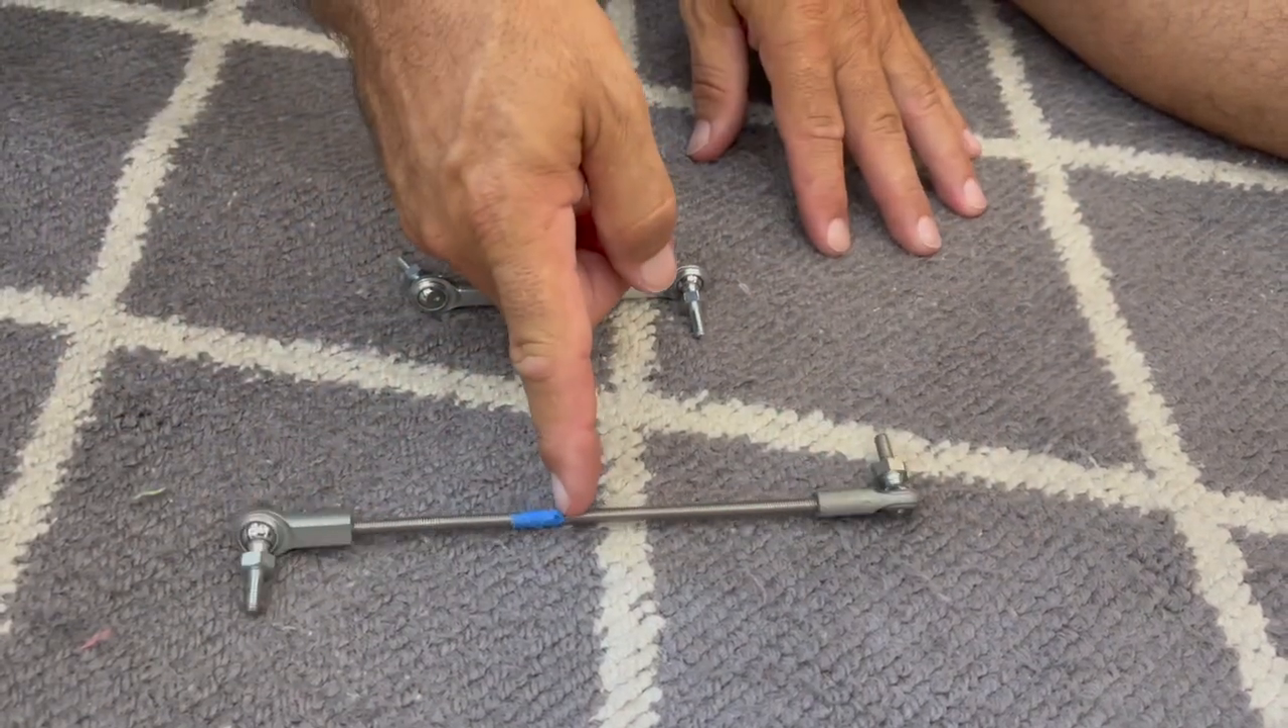So here's the rod I took off with the two heim joints on the end.